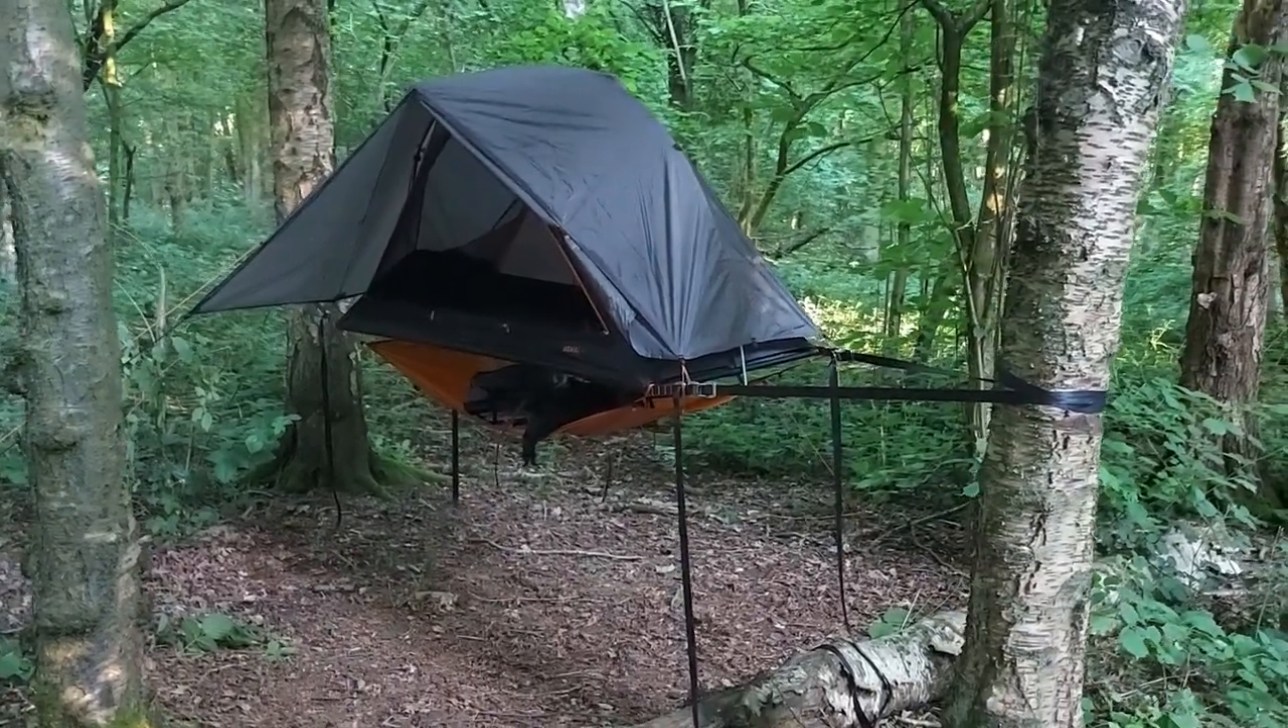It is all set up, my new tree tent.